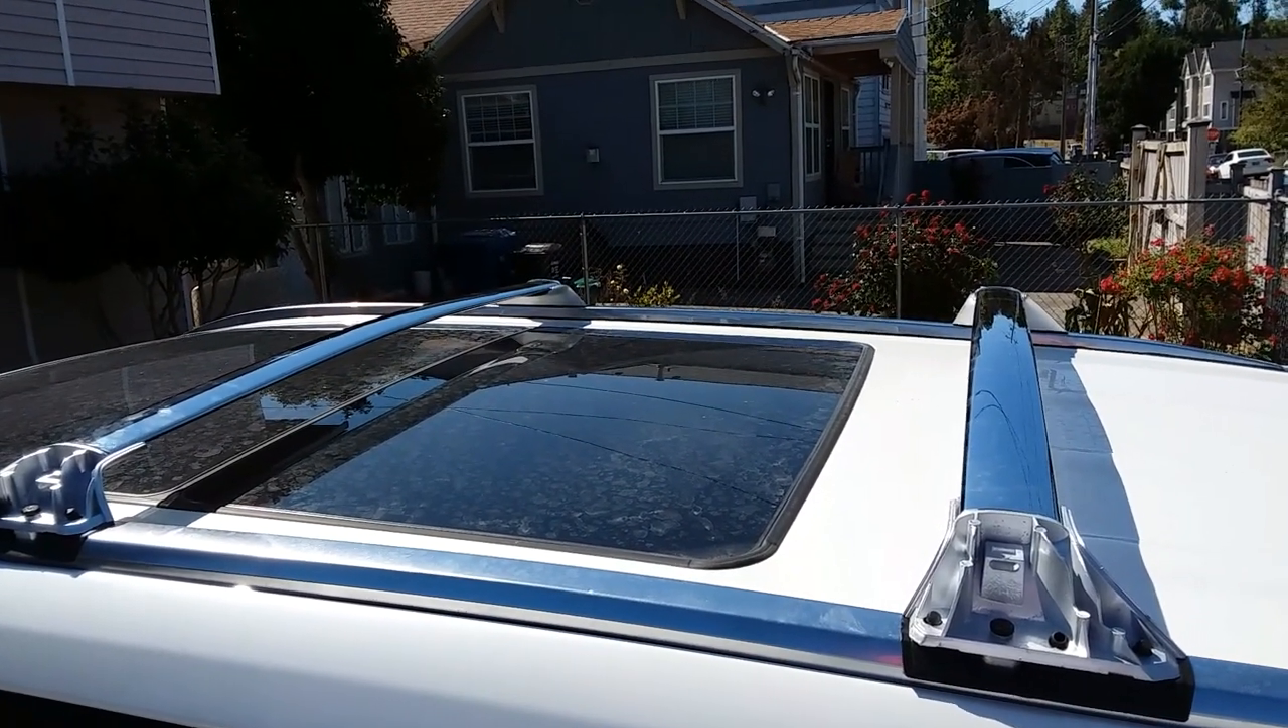Last thing we have to do is put back on the chrome mount covers and lock it again.